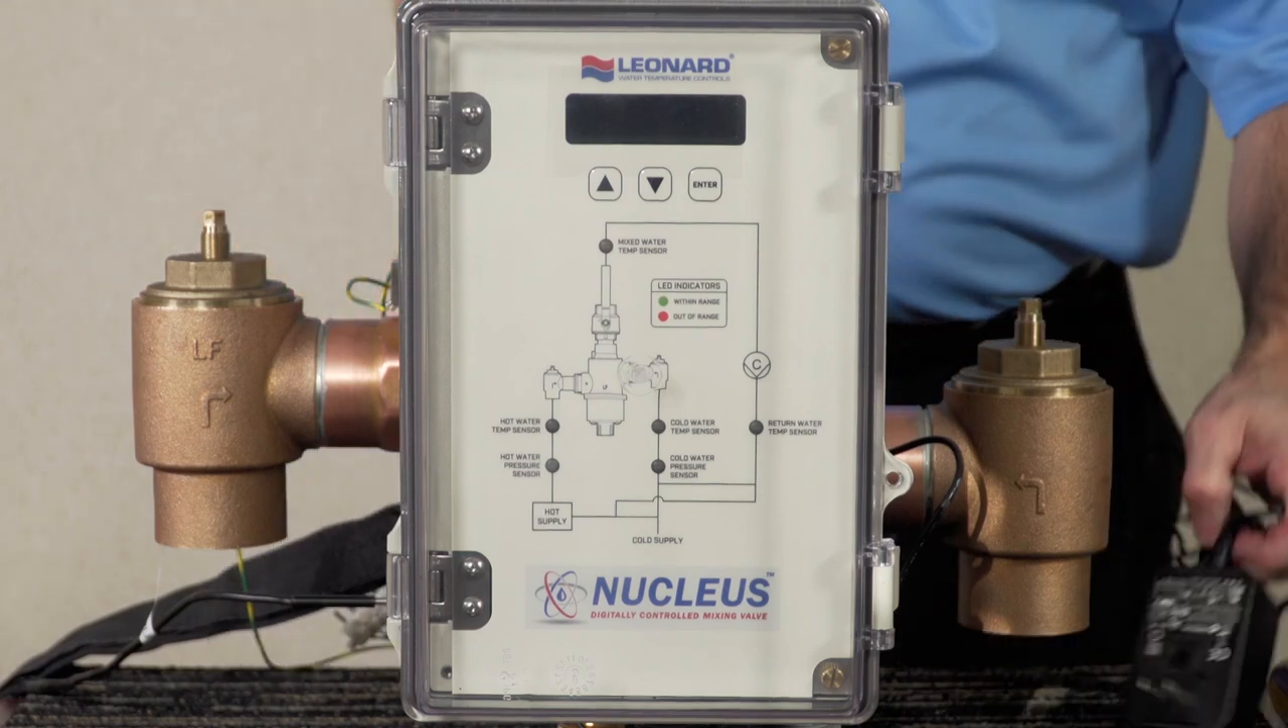And the box is now hanging on the valve.